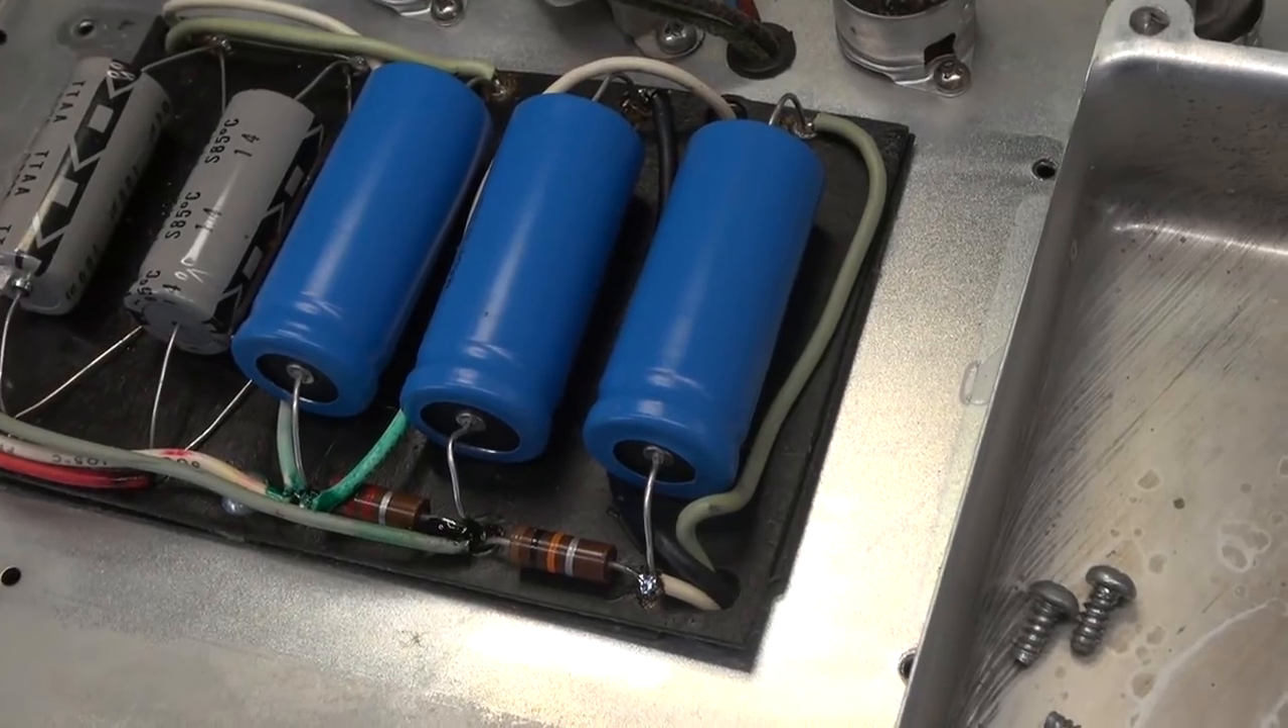So the cap cover is removed, and I was kind of surprised to see new caps.